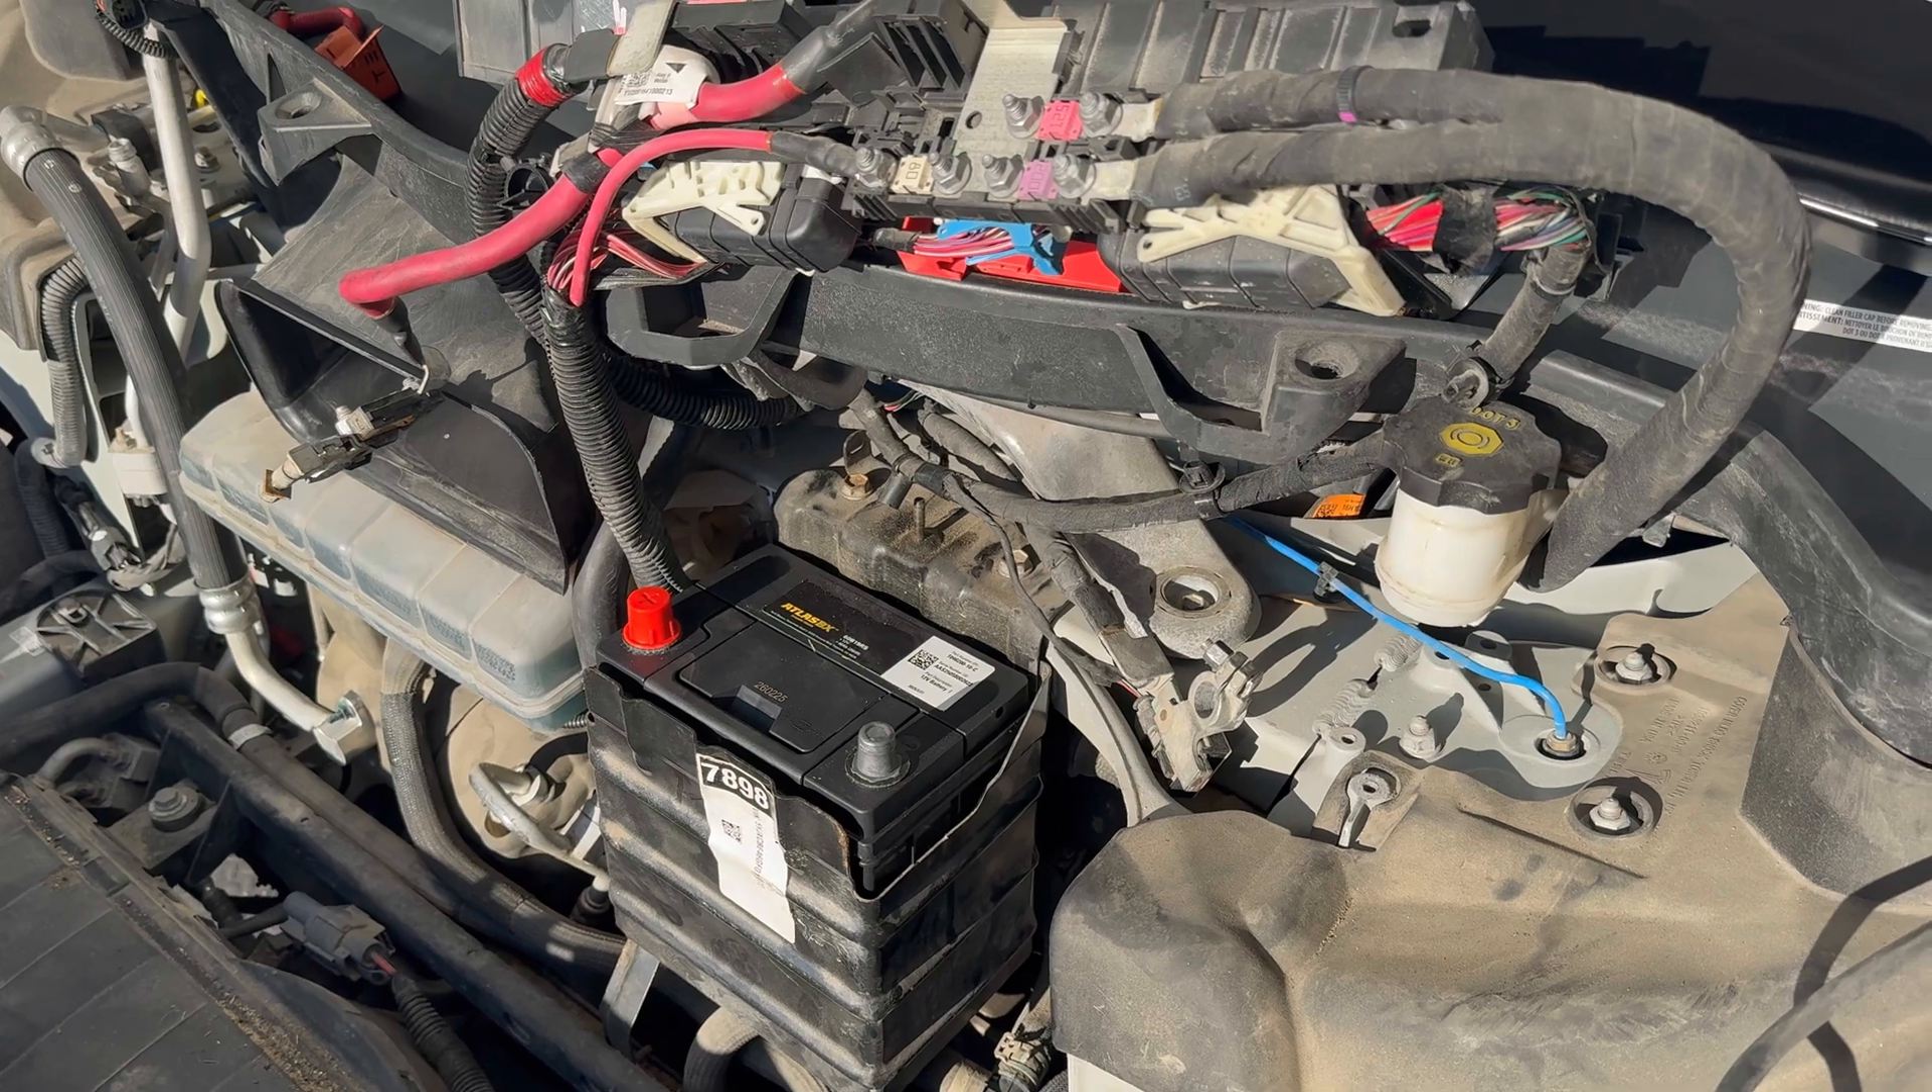We're not going to connect the battery just yet.